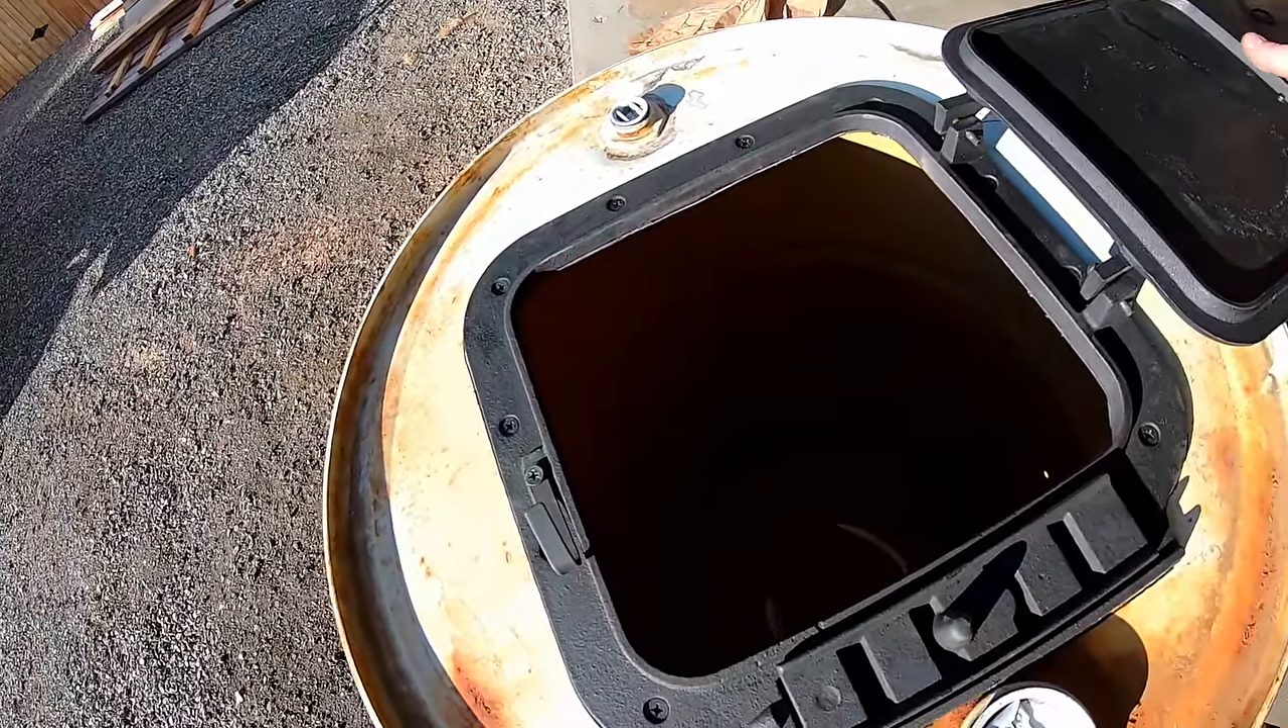The door is done It's all bolted in.